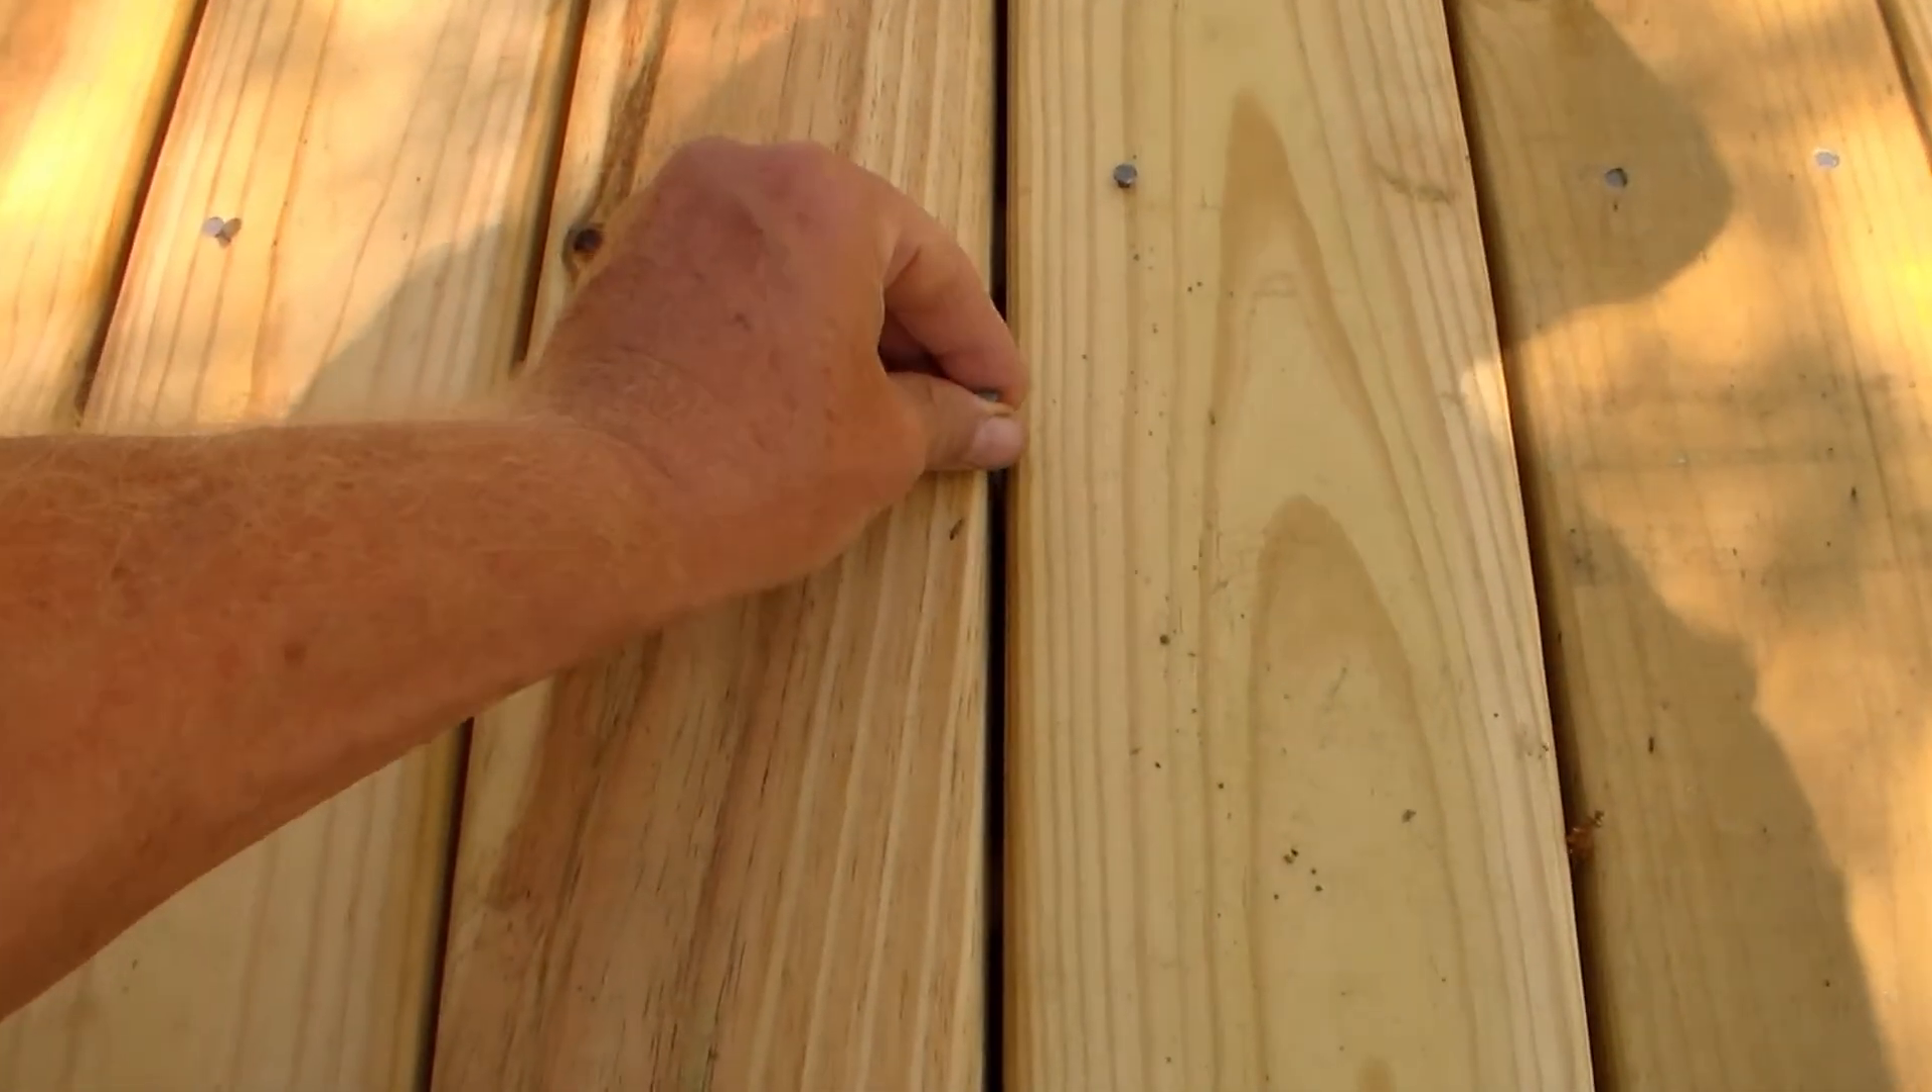So you want to leave a space between each deck board and you can see I've done that.